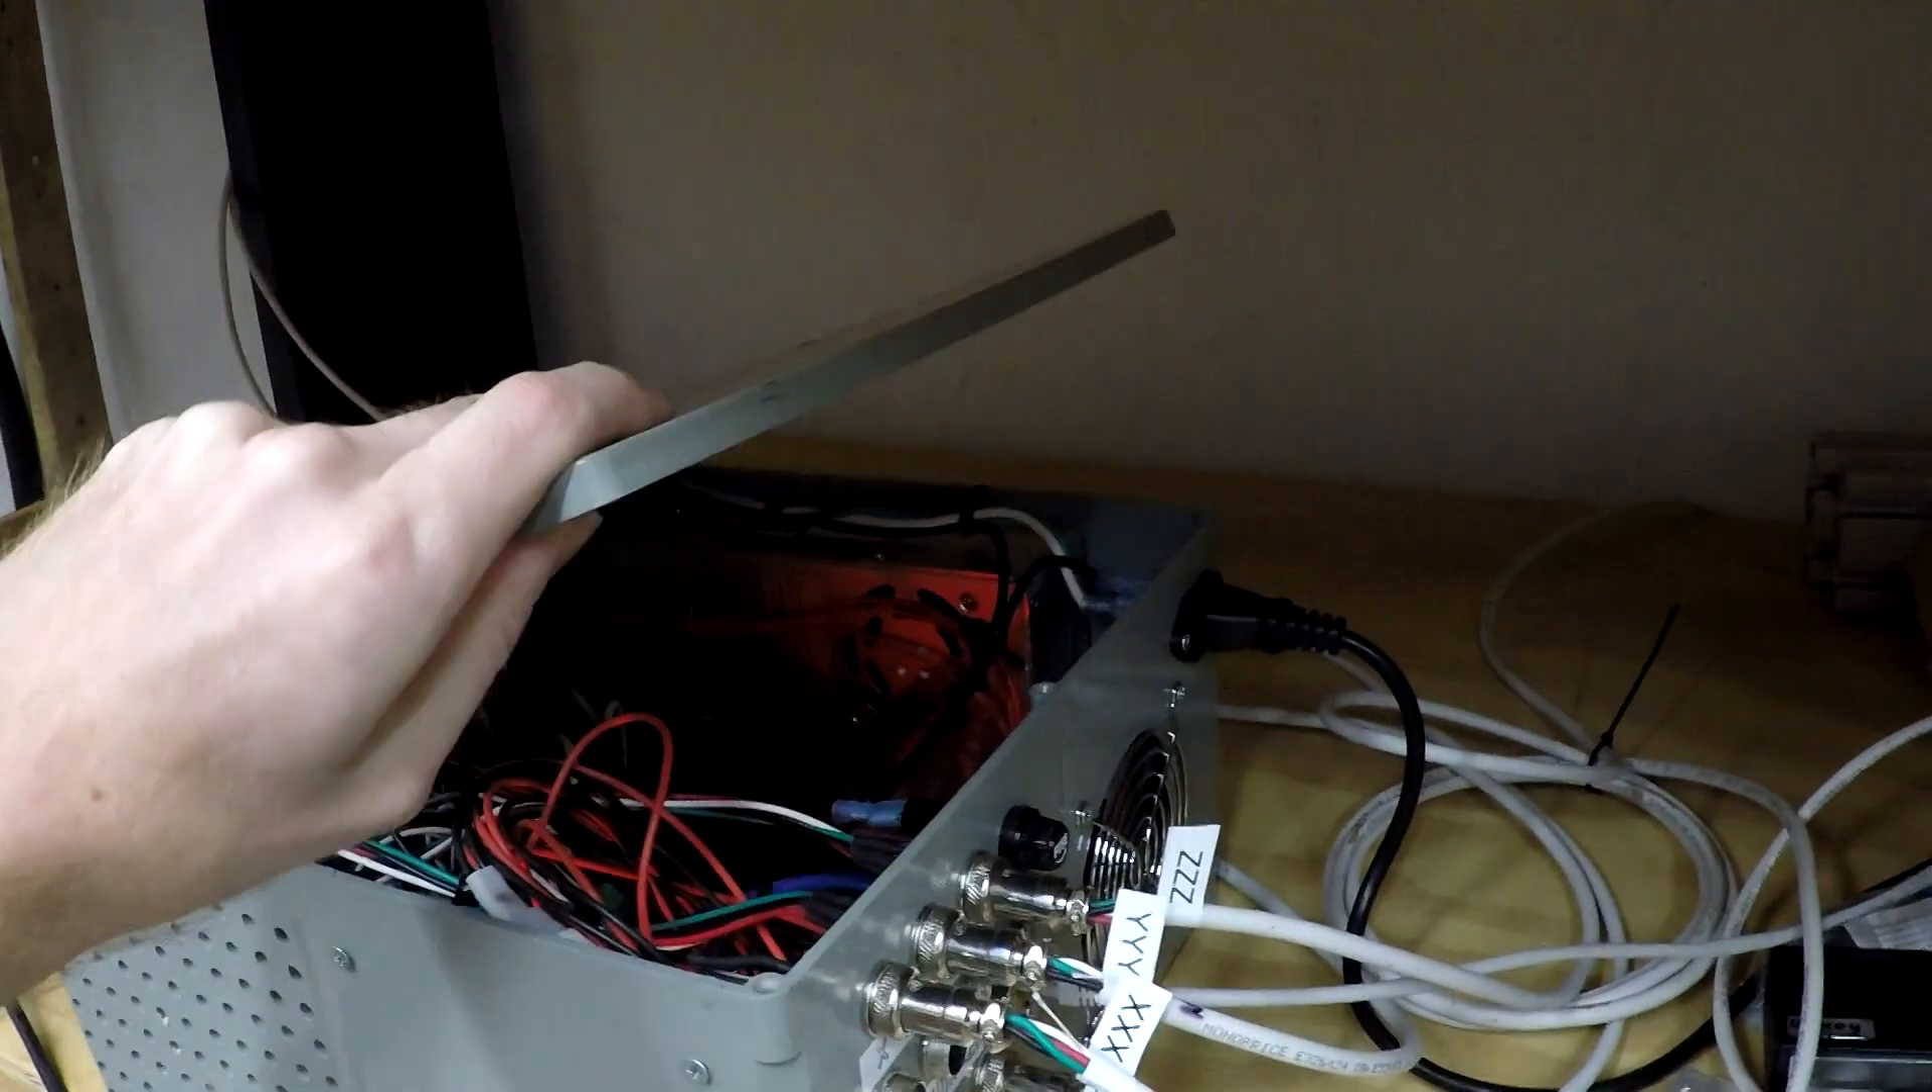I don't have the top screwed on.